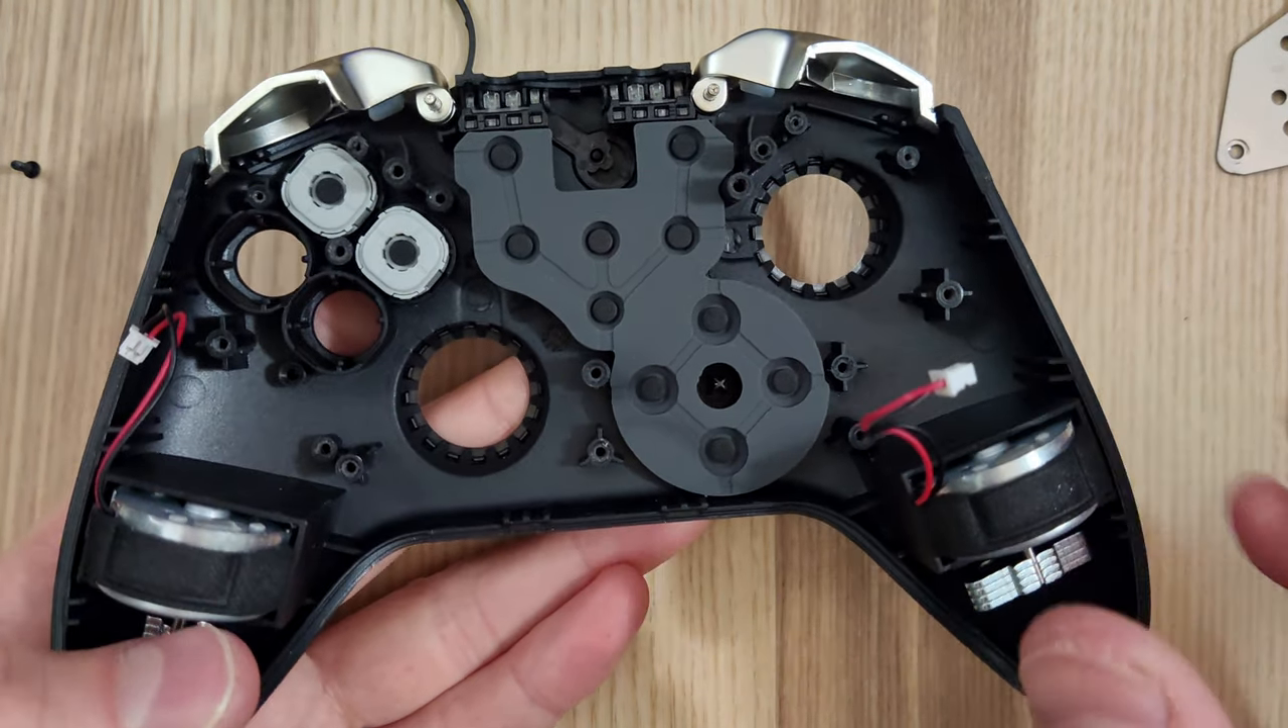Having removed the second motherboard, you can see where the rubber membrane is for the D-pad and the buttons in the front.